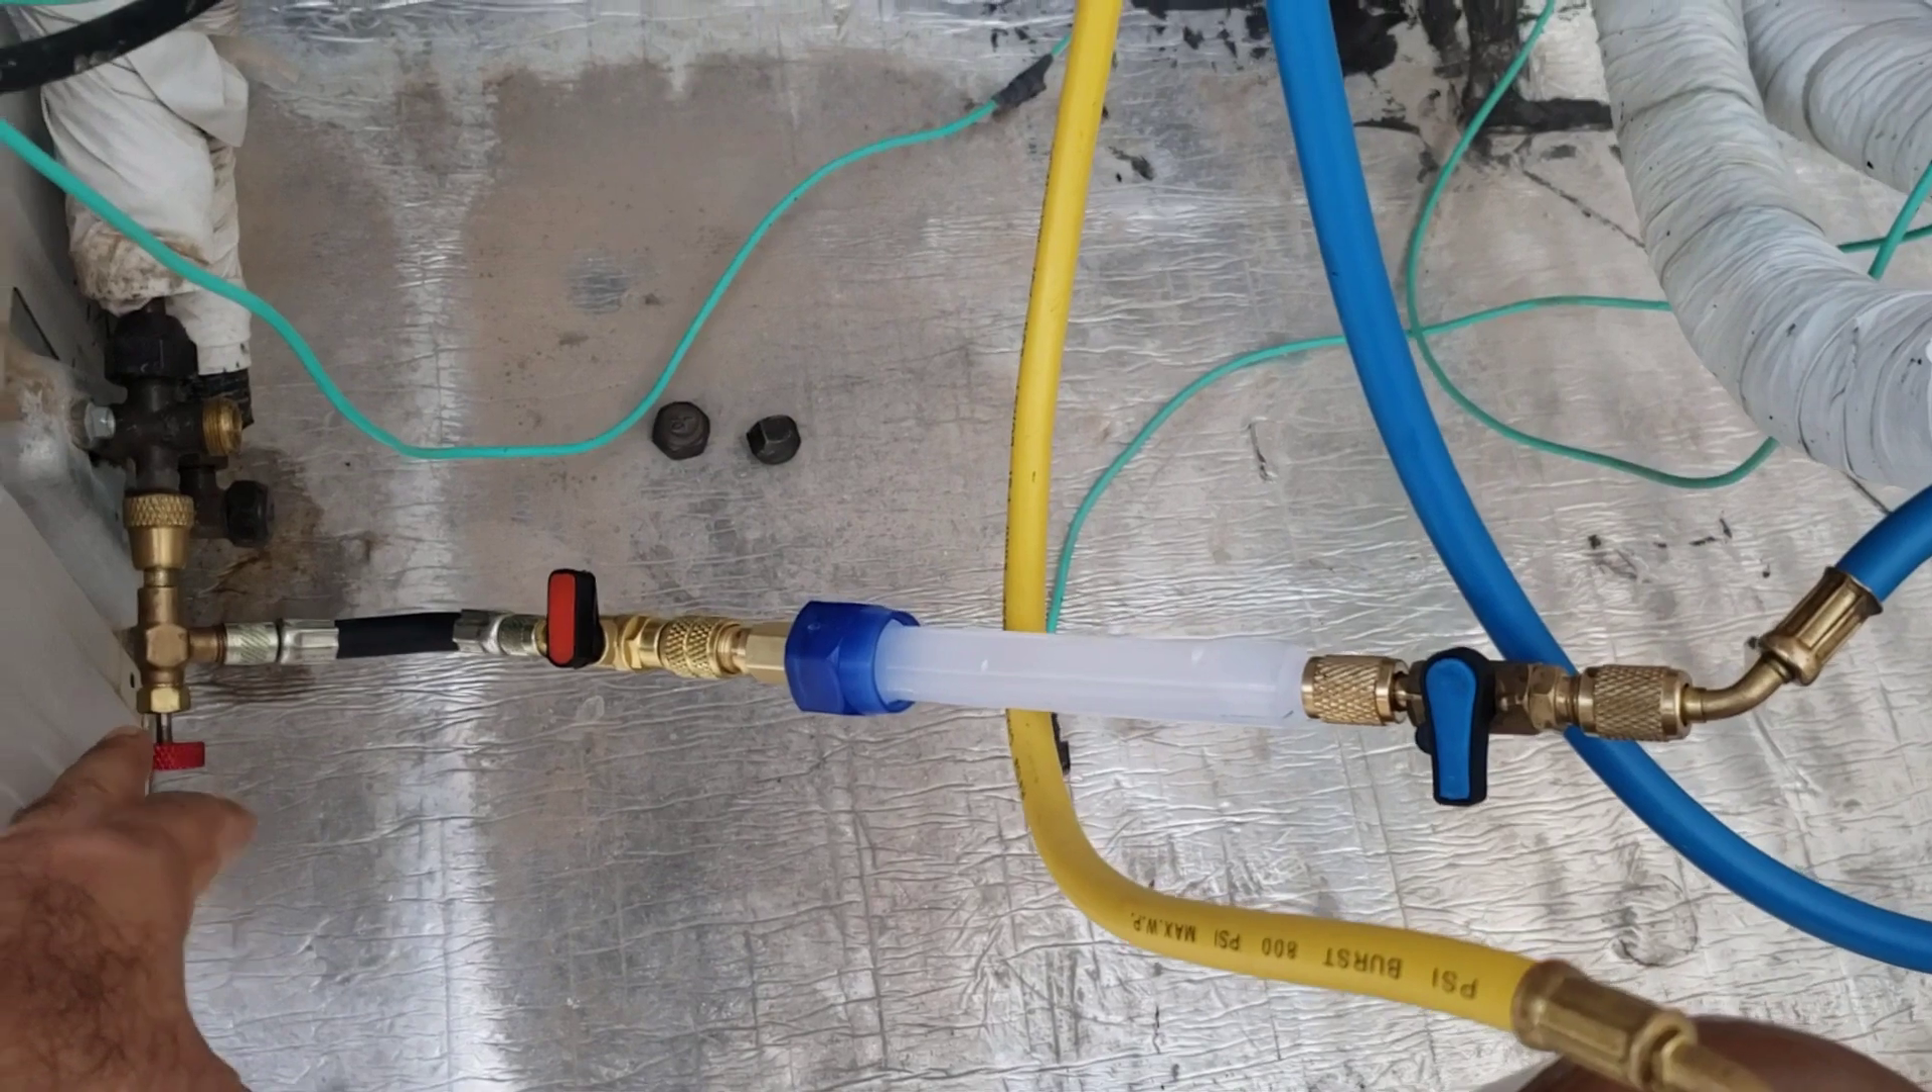Bem, pessoal, então aqui eu já conectei a ampola. As válvulas esferas ainda estão fechadas.